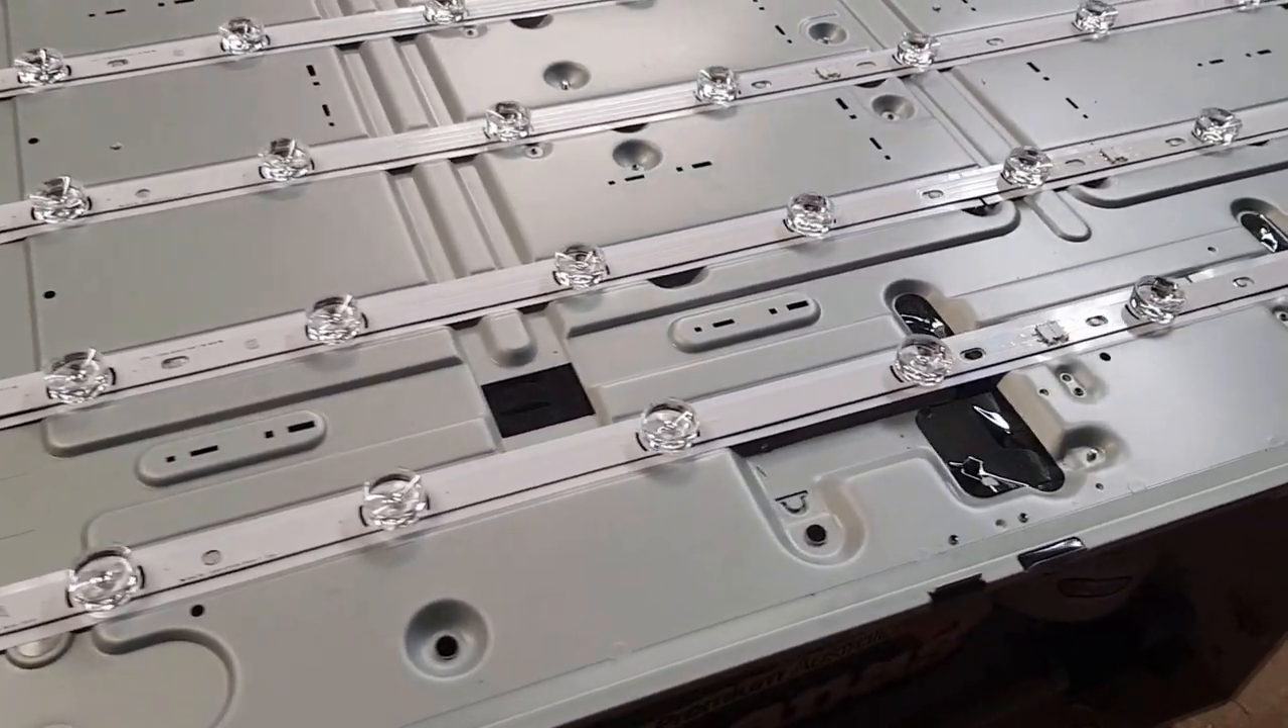I have all the new strips down.